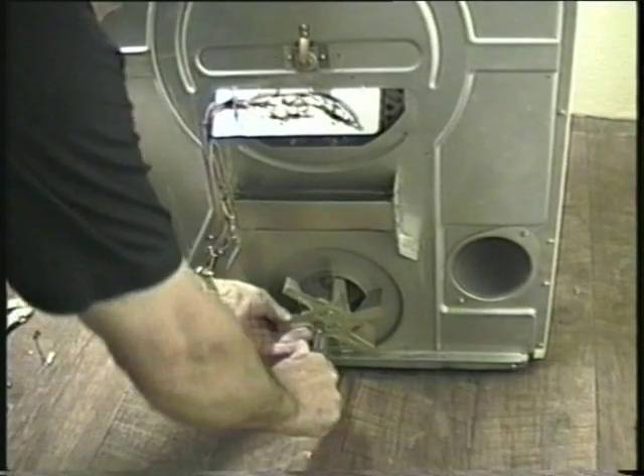With the cover off you now have access to the motor fan.